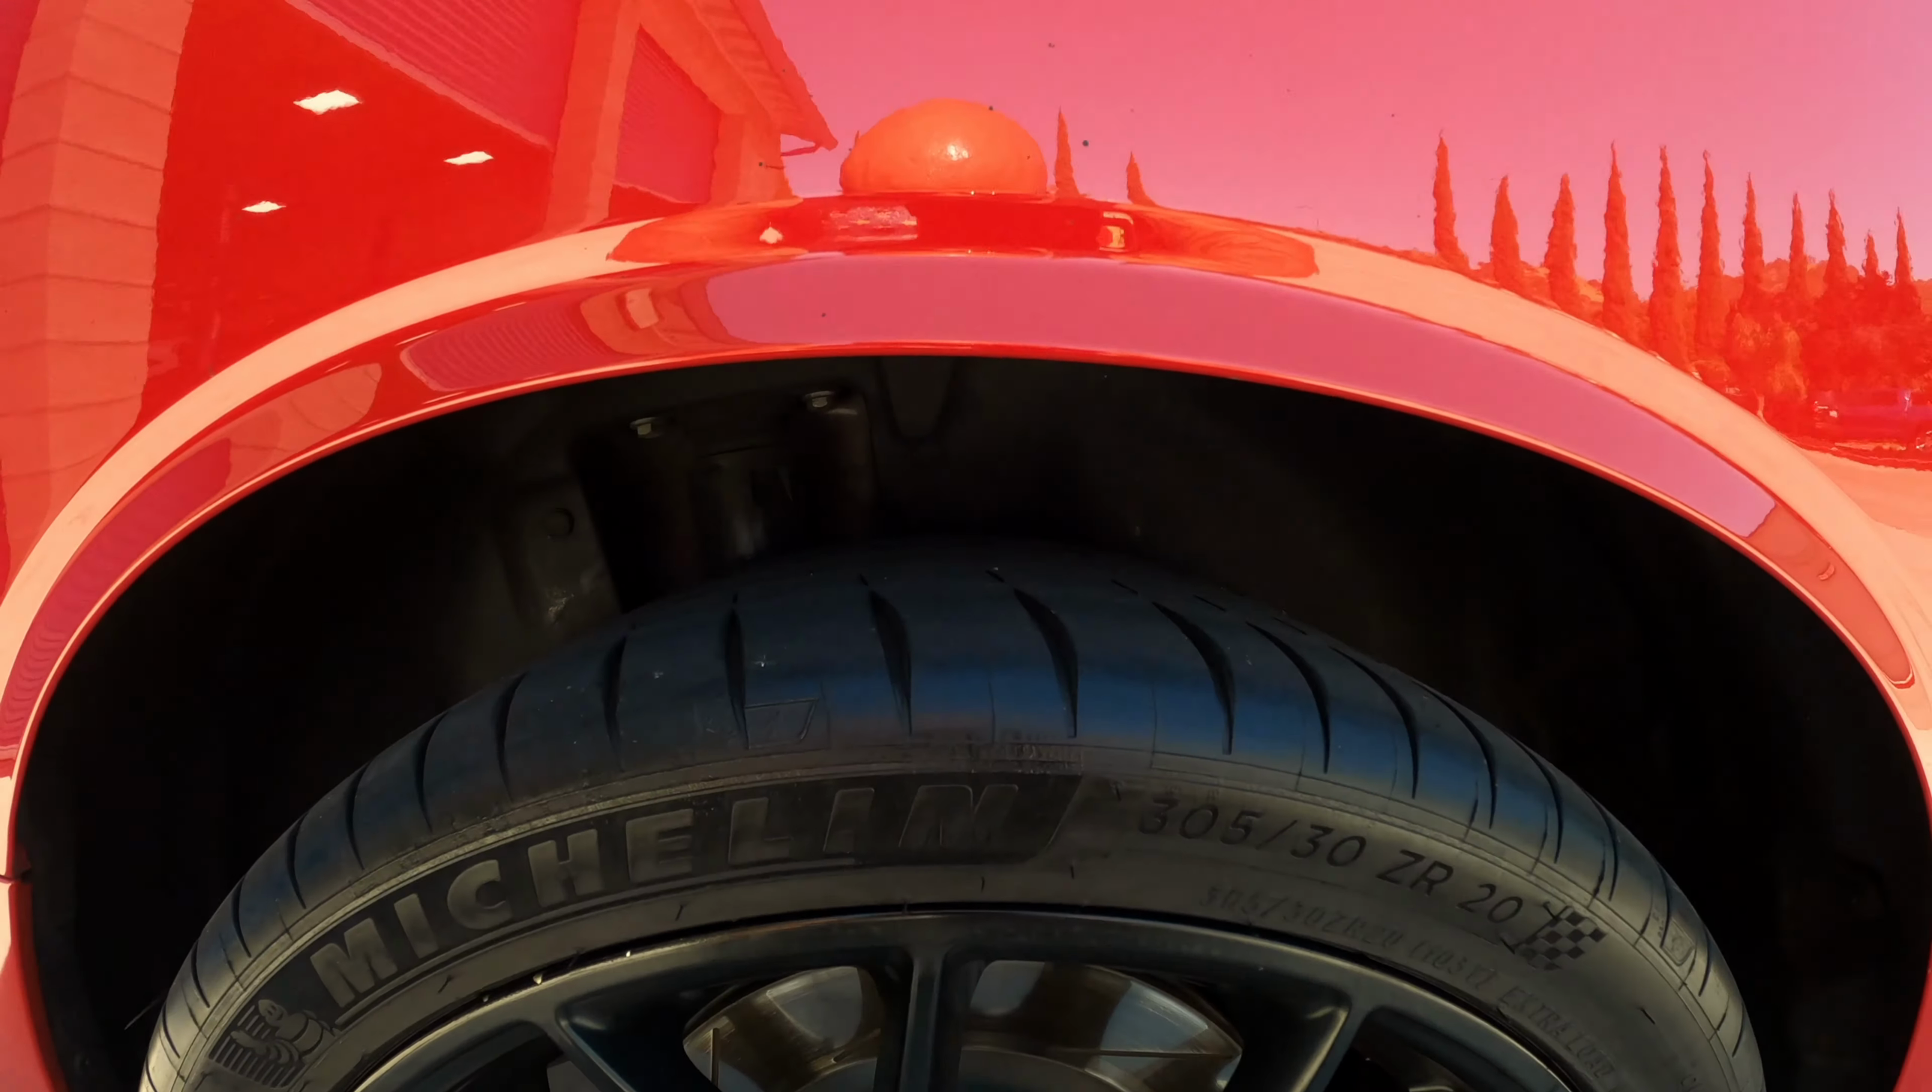We got a big wheel gap here.